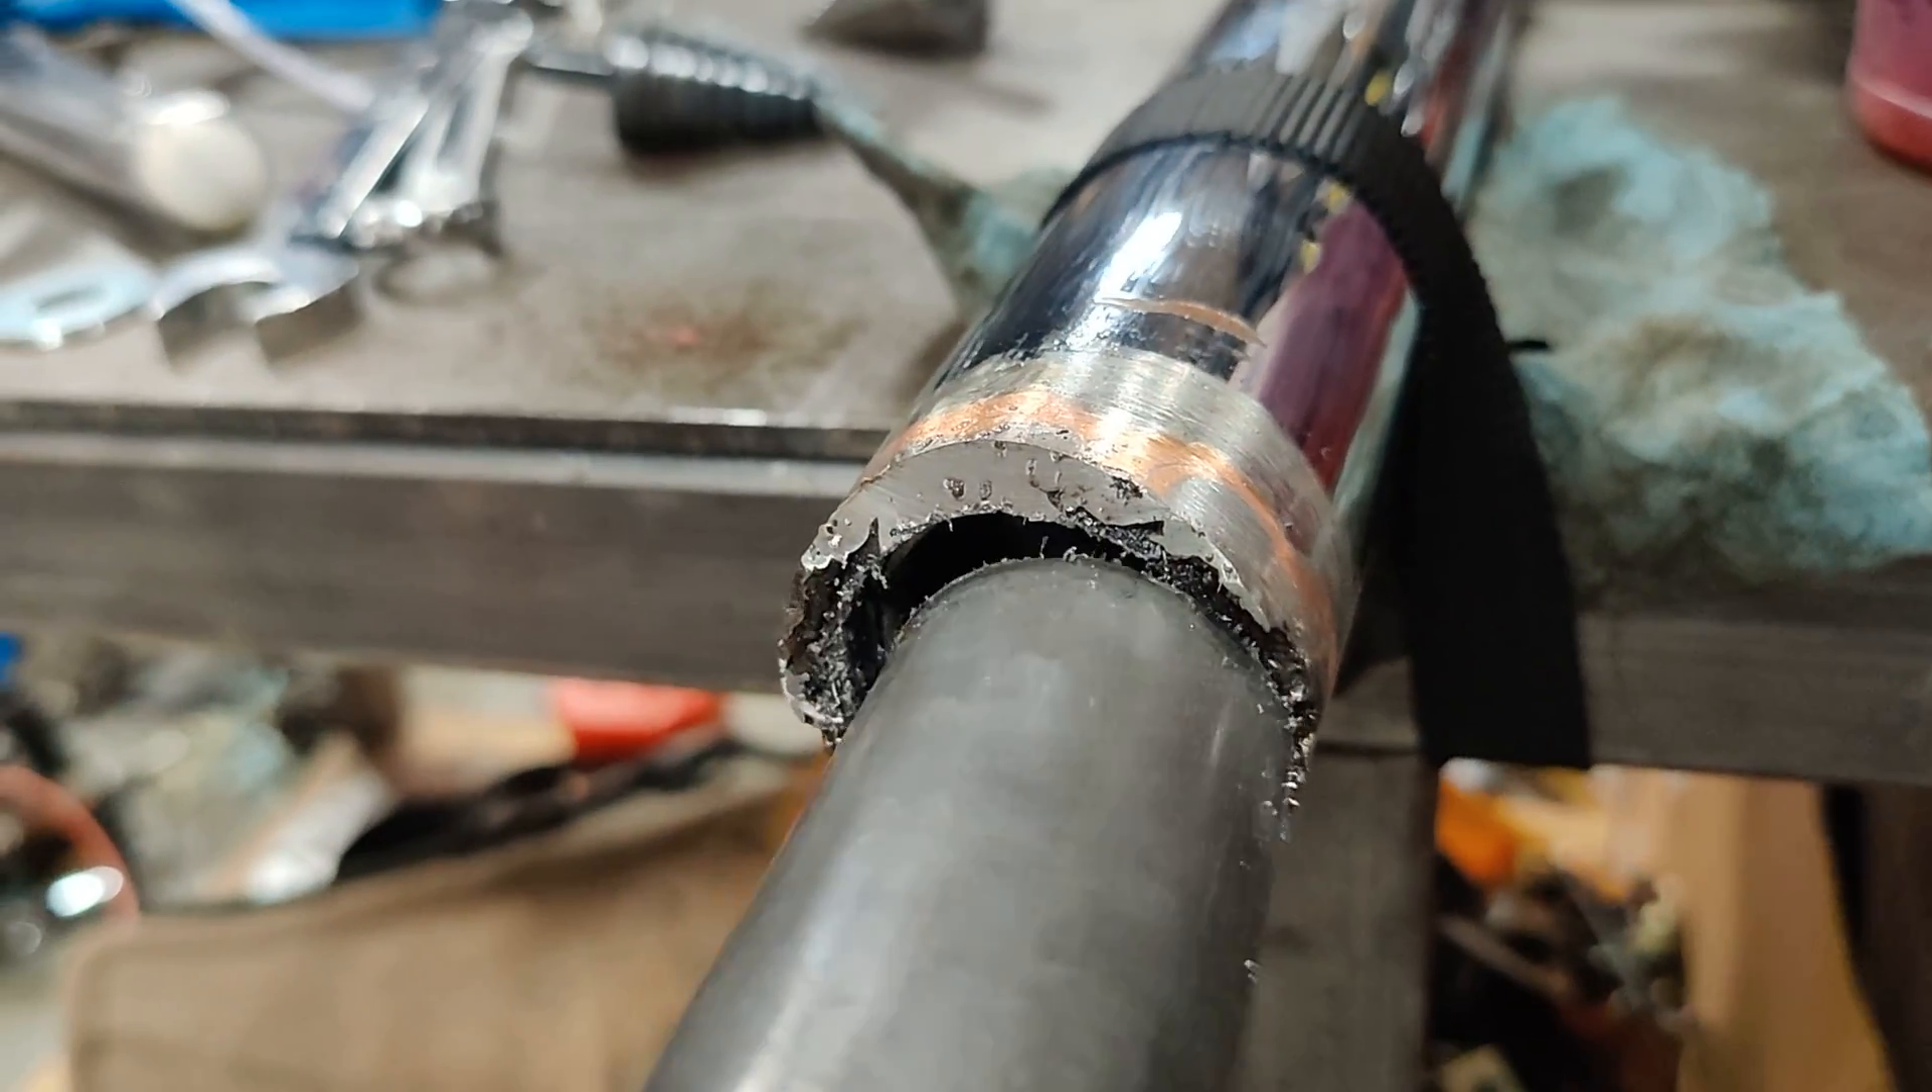The new sleeve is sliding in, so that's going to work.